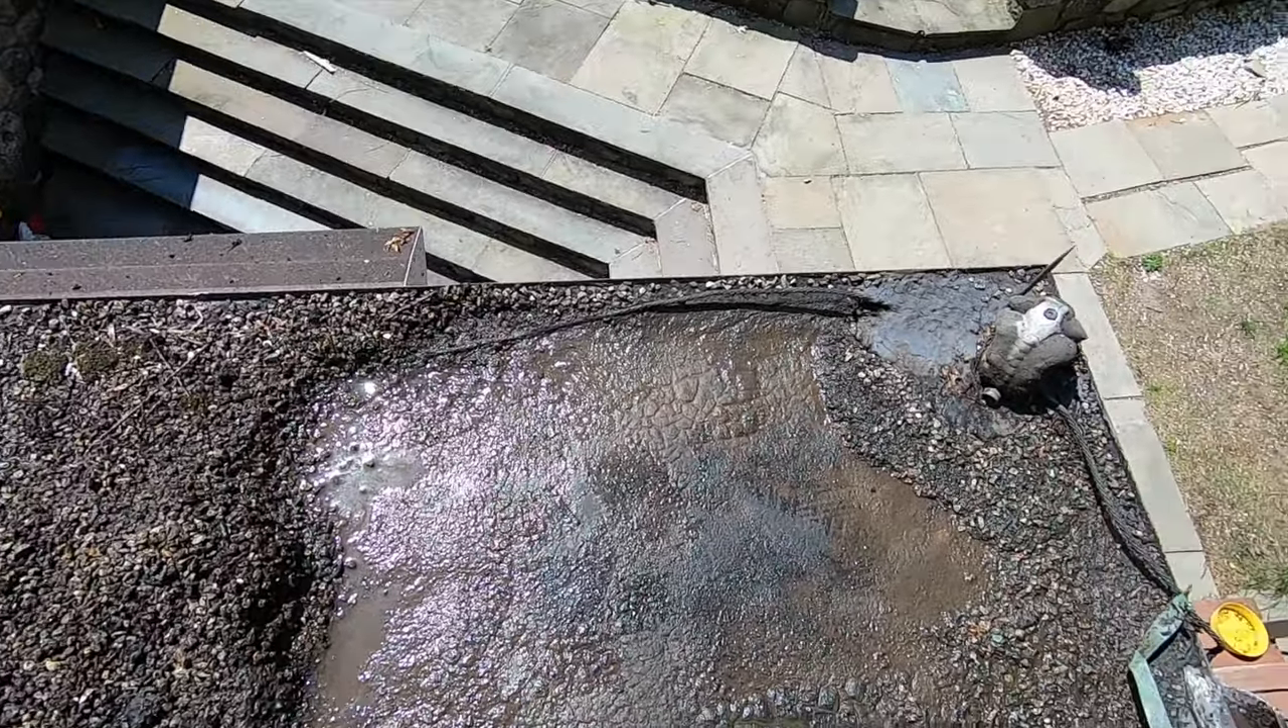So, we've got some gravel off. You can see this is the old built -up roof, but now I'm going to remove the rest of the gravel in that corner.